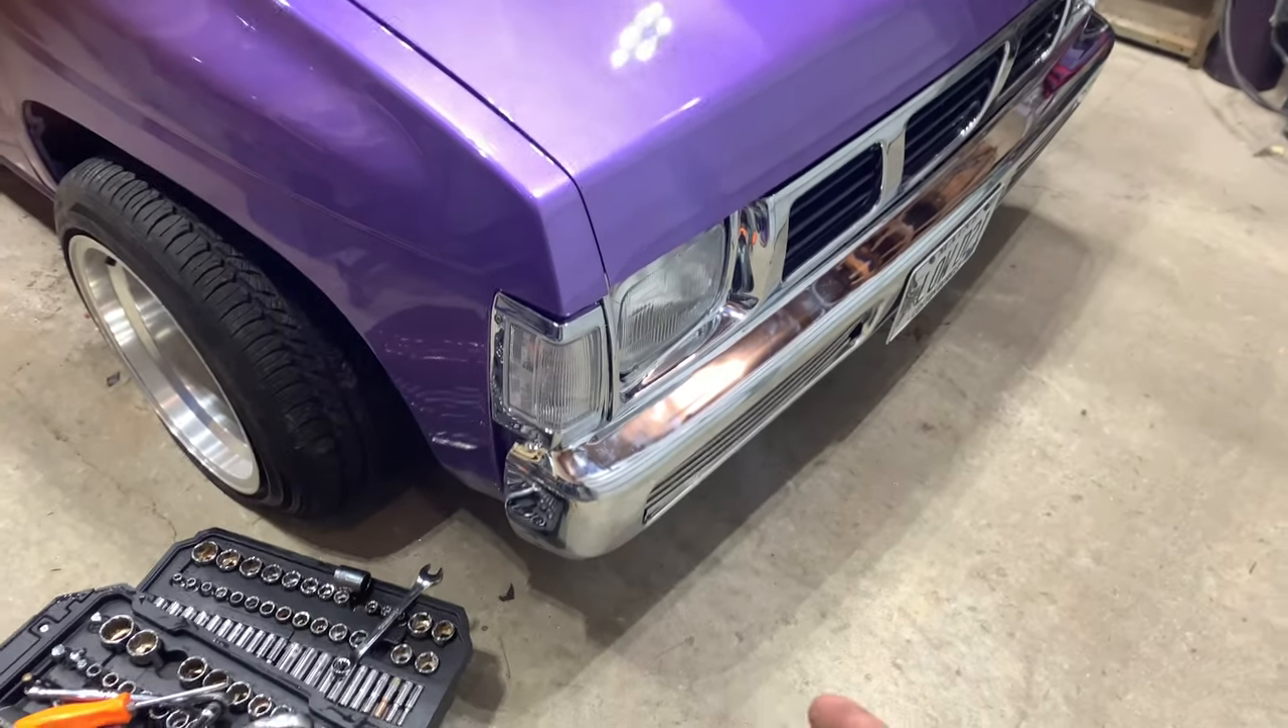I just got the grill on we got the bar underneath on it came back out here.